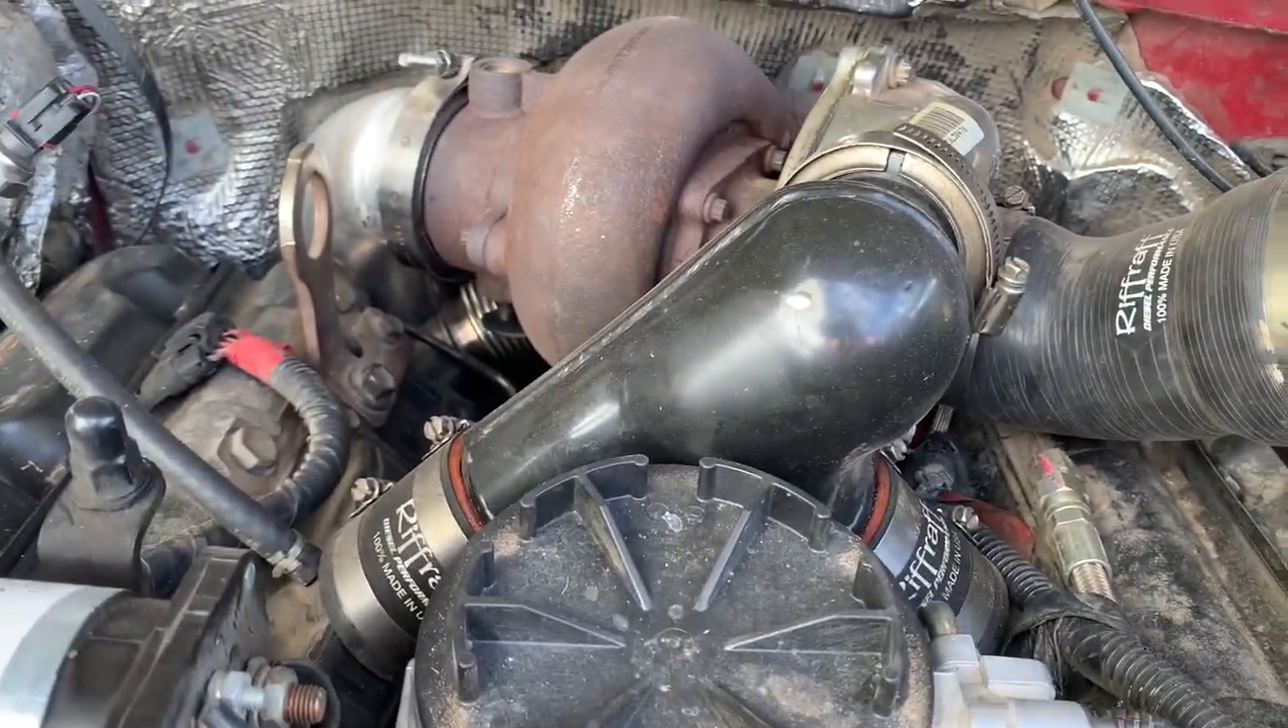I got the turbo all back in here.